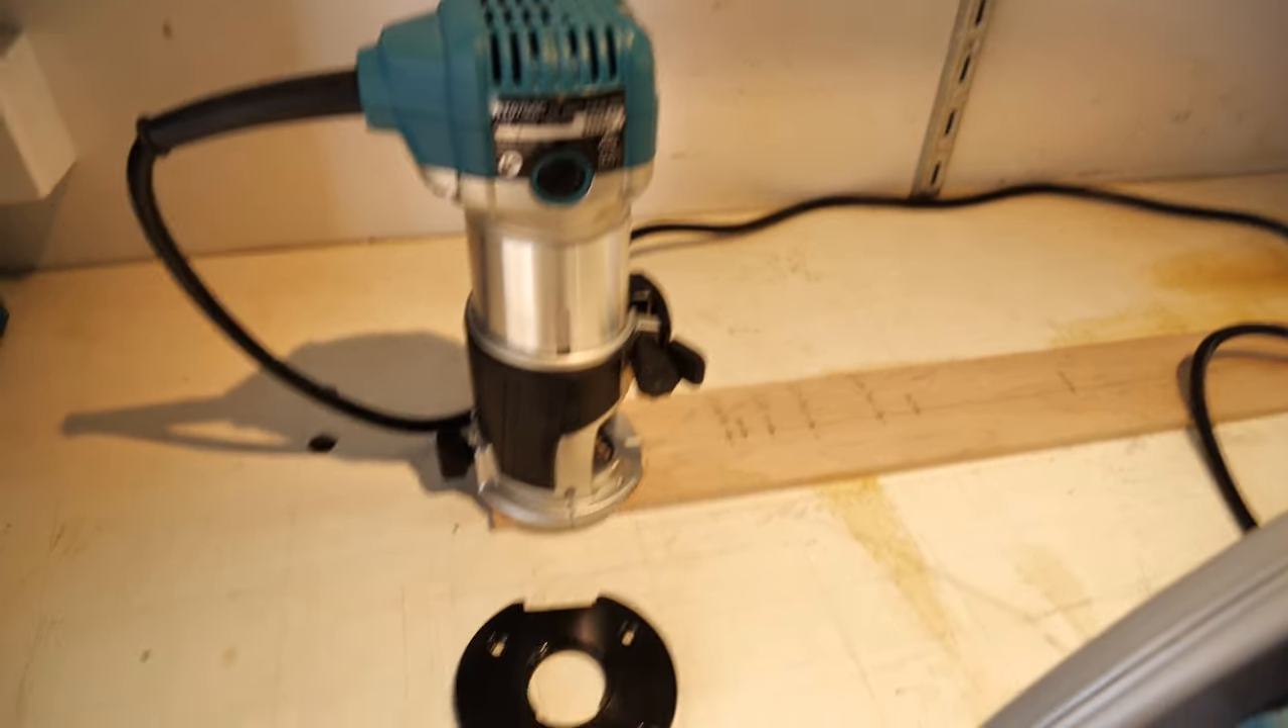I've got my little trimmer there, which I've removed the base of.